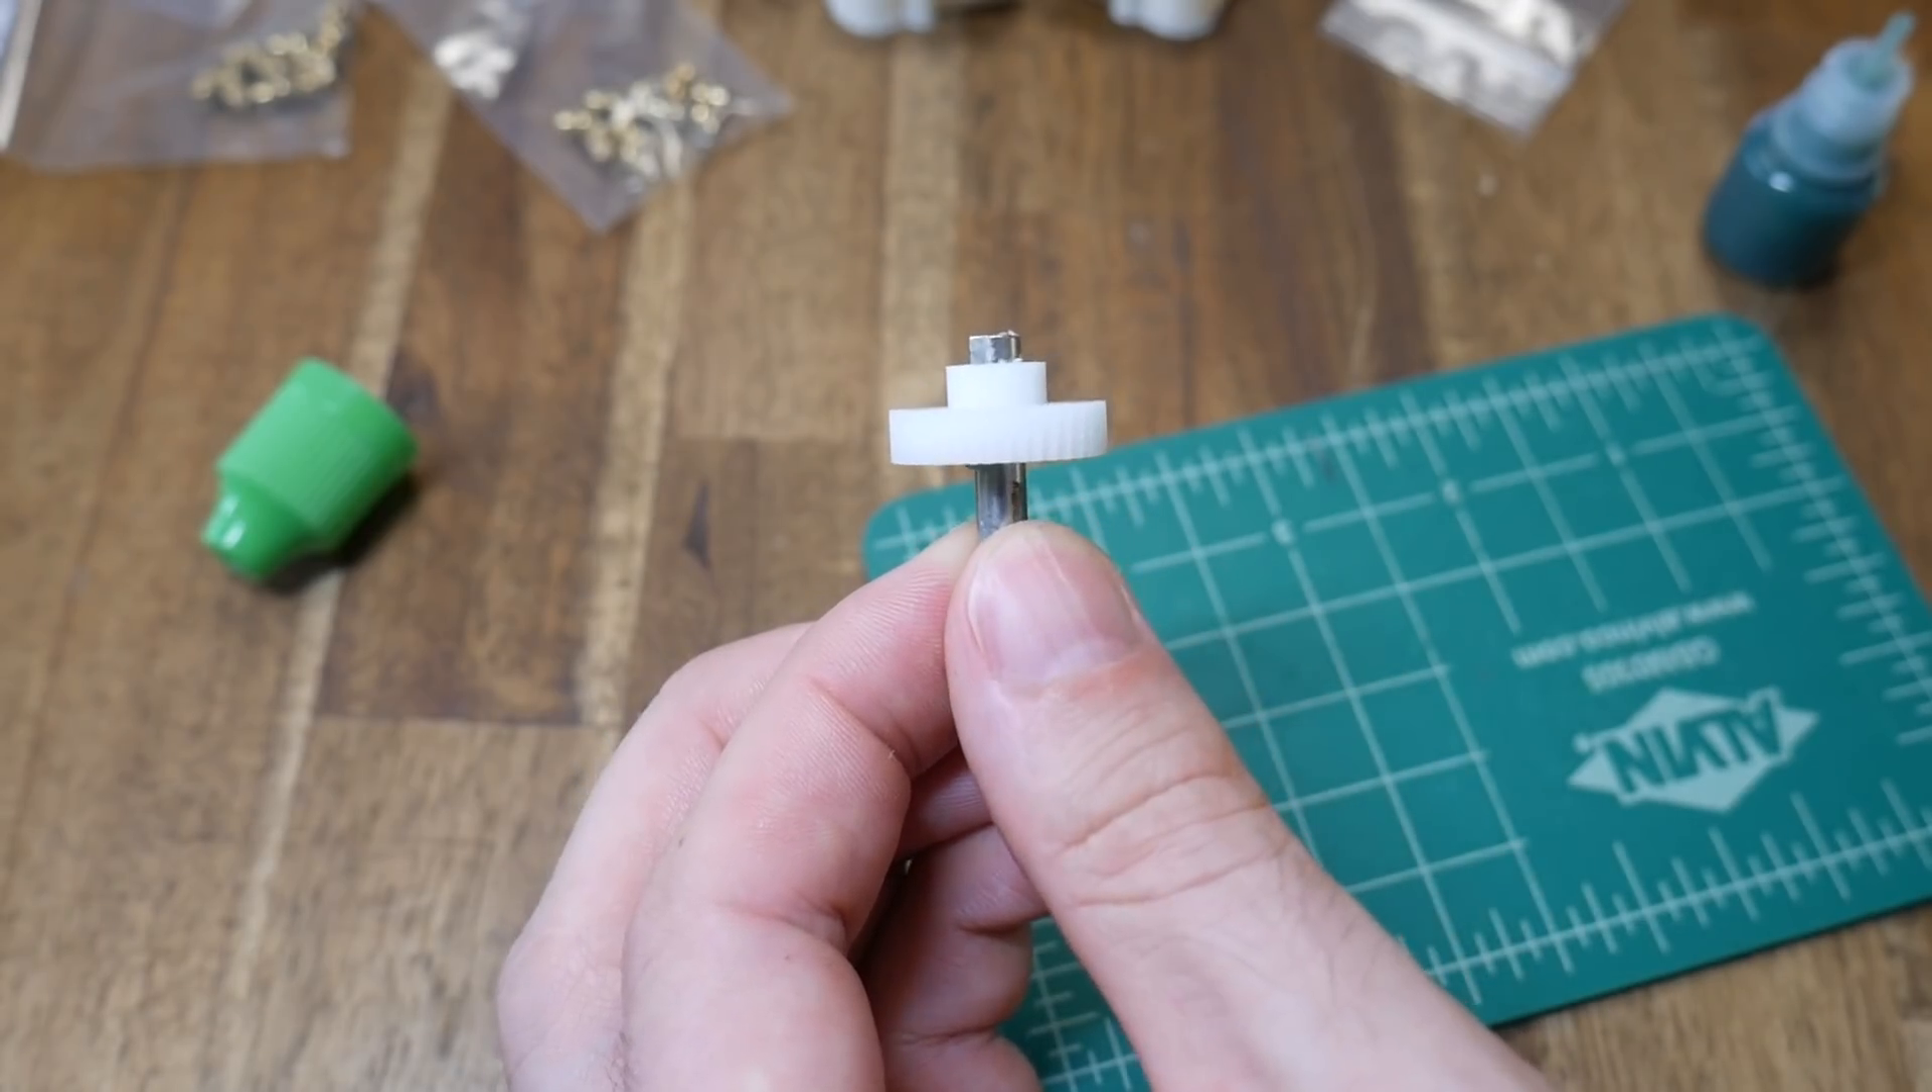After a series of additional love taps everything was in place and my first component was assembled.